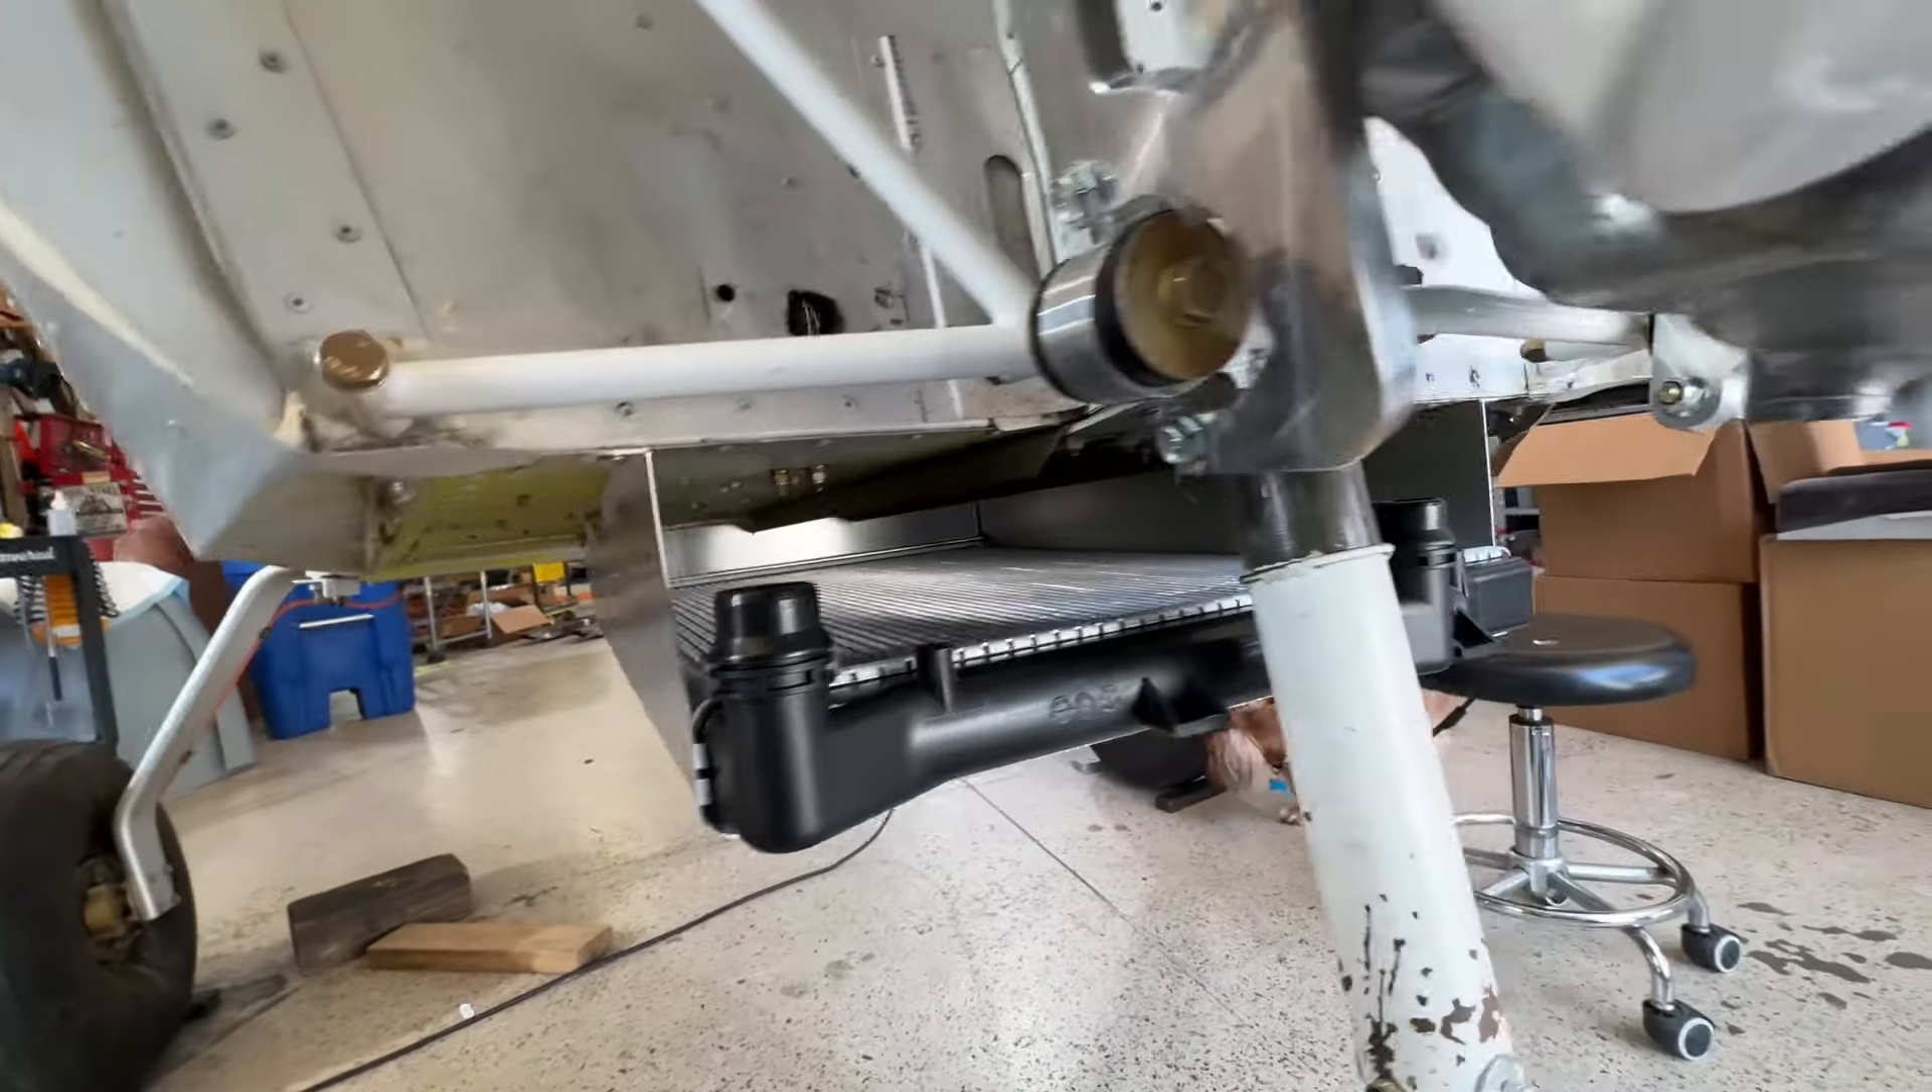So, all right. We got the radiator up and mounted. It's pretty turned out nice.